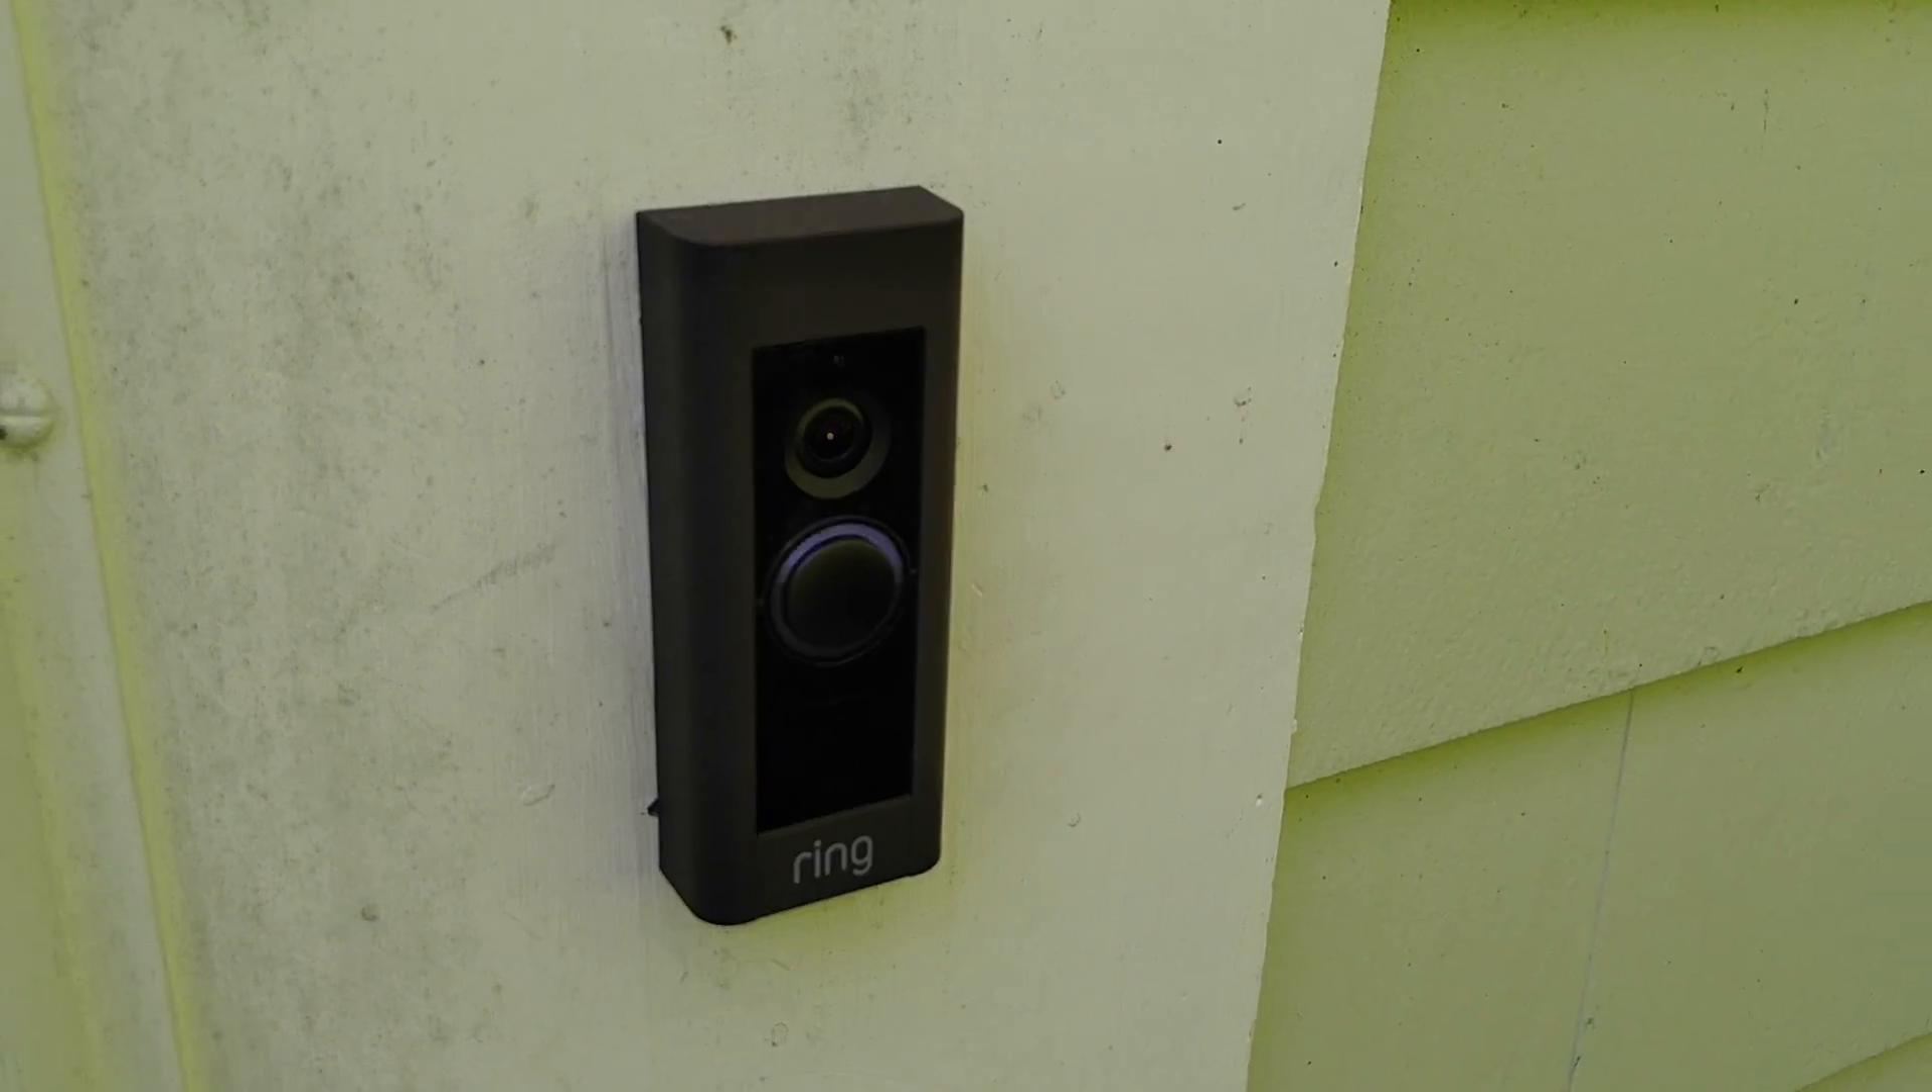Right we're outside now and you'll see I've mounted the ring doorbell pro here.